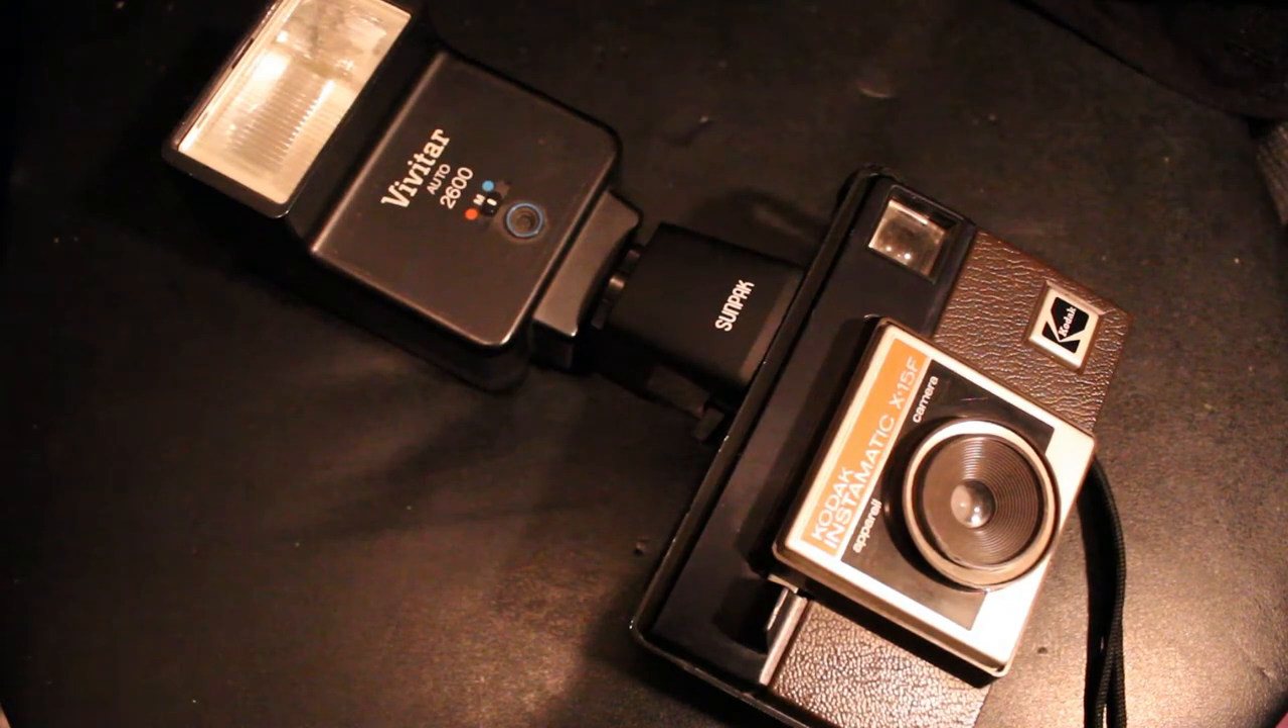And there we can see the flash has been connected and it's all ready to go.